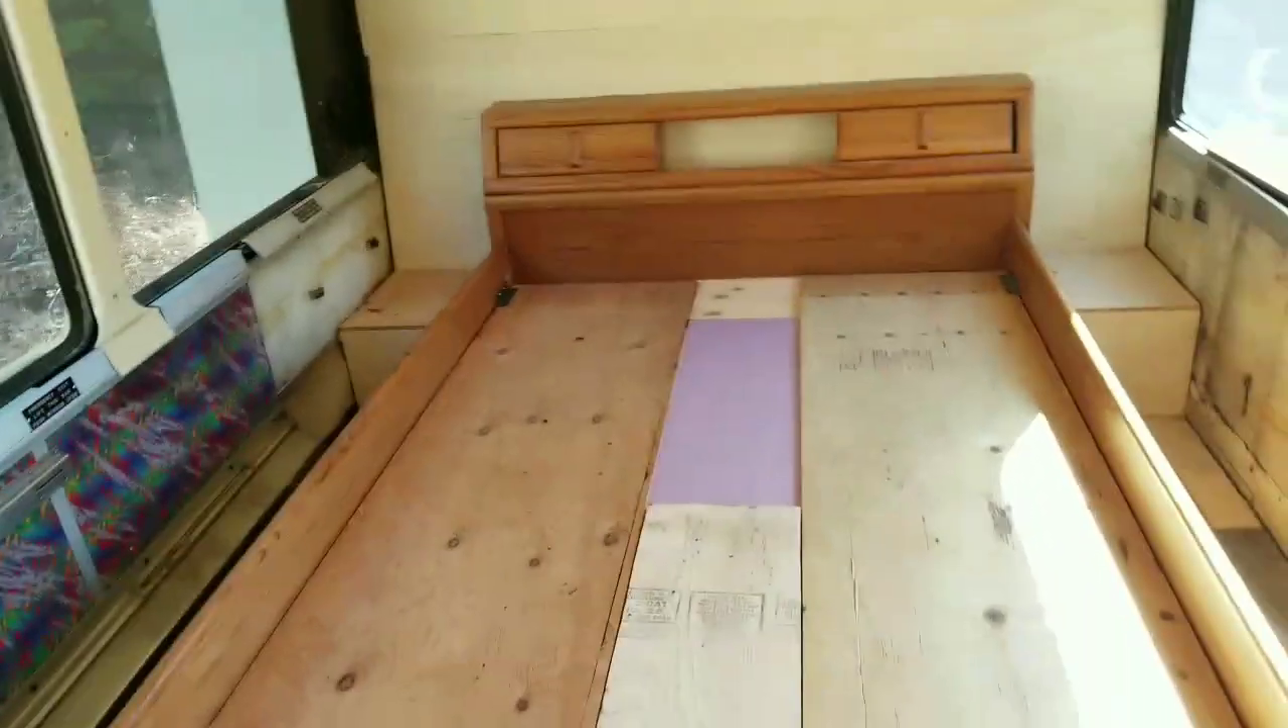There is the craigslist free bed installed.